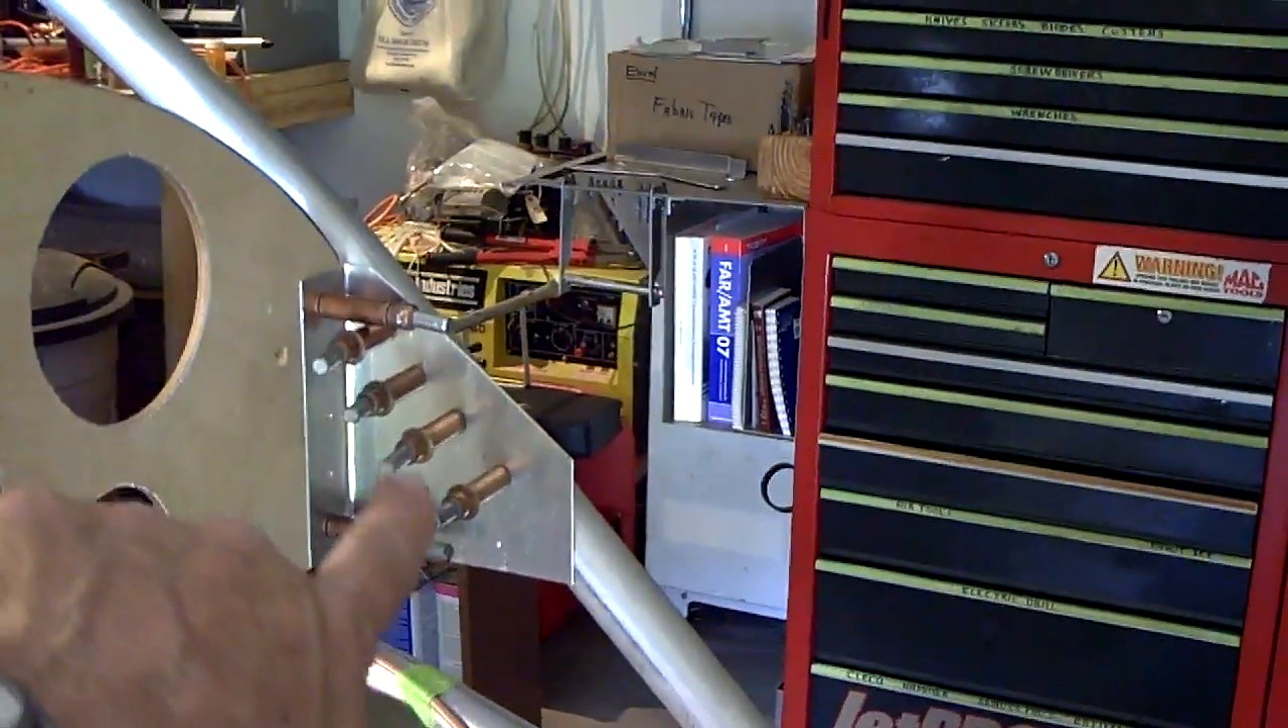As you can see, my brackets are mounted right to the side of the down tube of the aircraft.